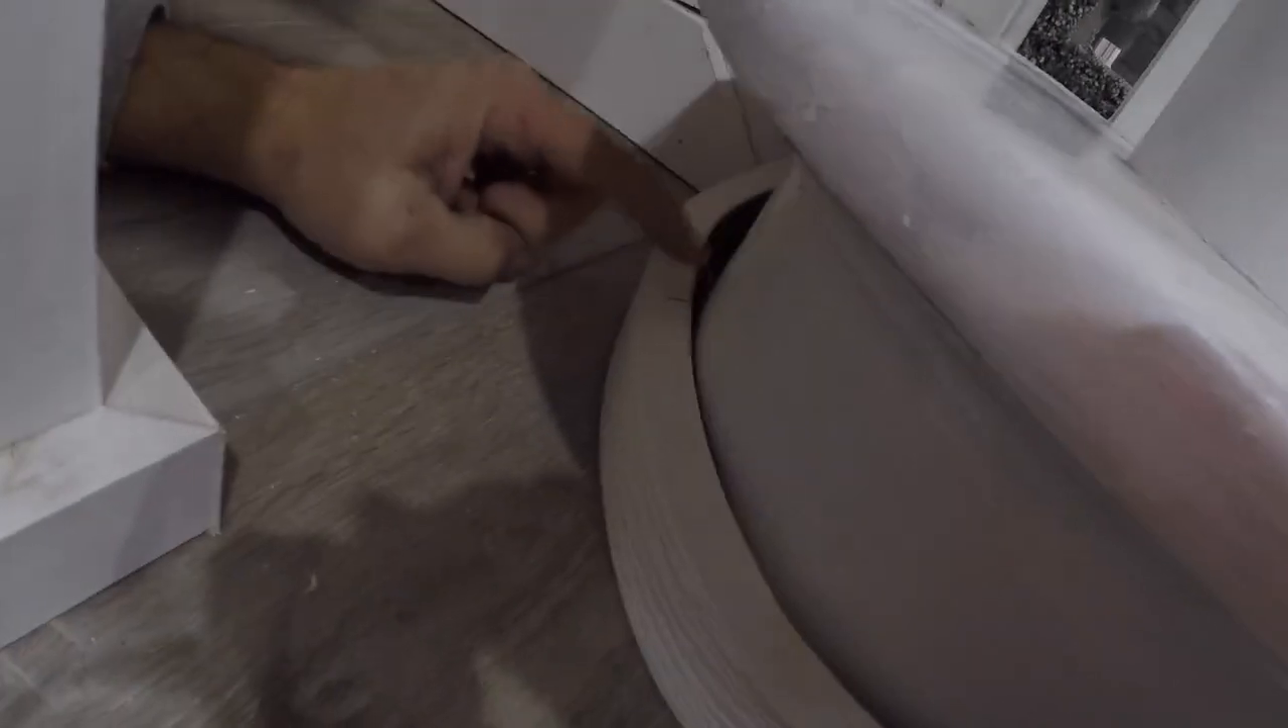And I can see right here, I need to have another soft spot about here to be able to tuck this one in a little more.